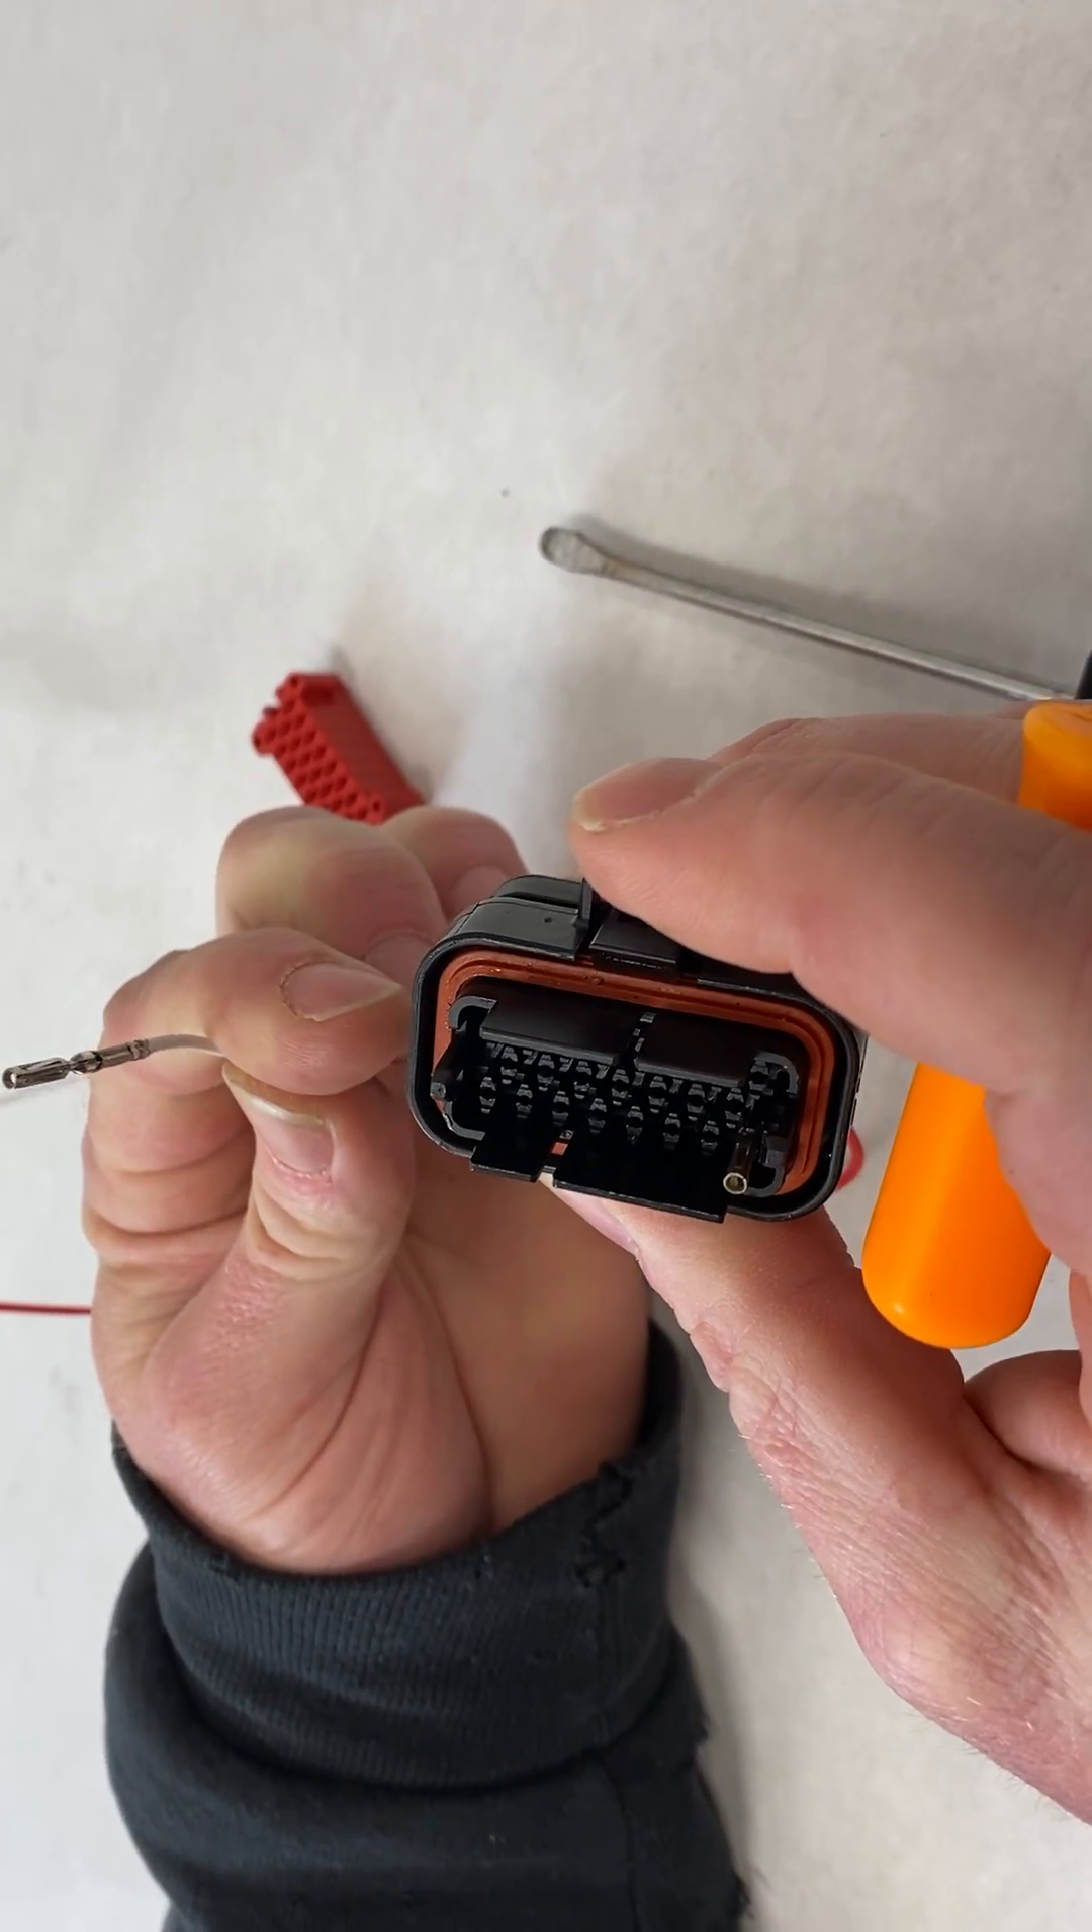So now you have the terminal out.